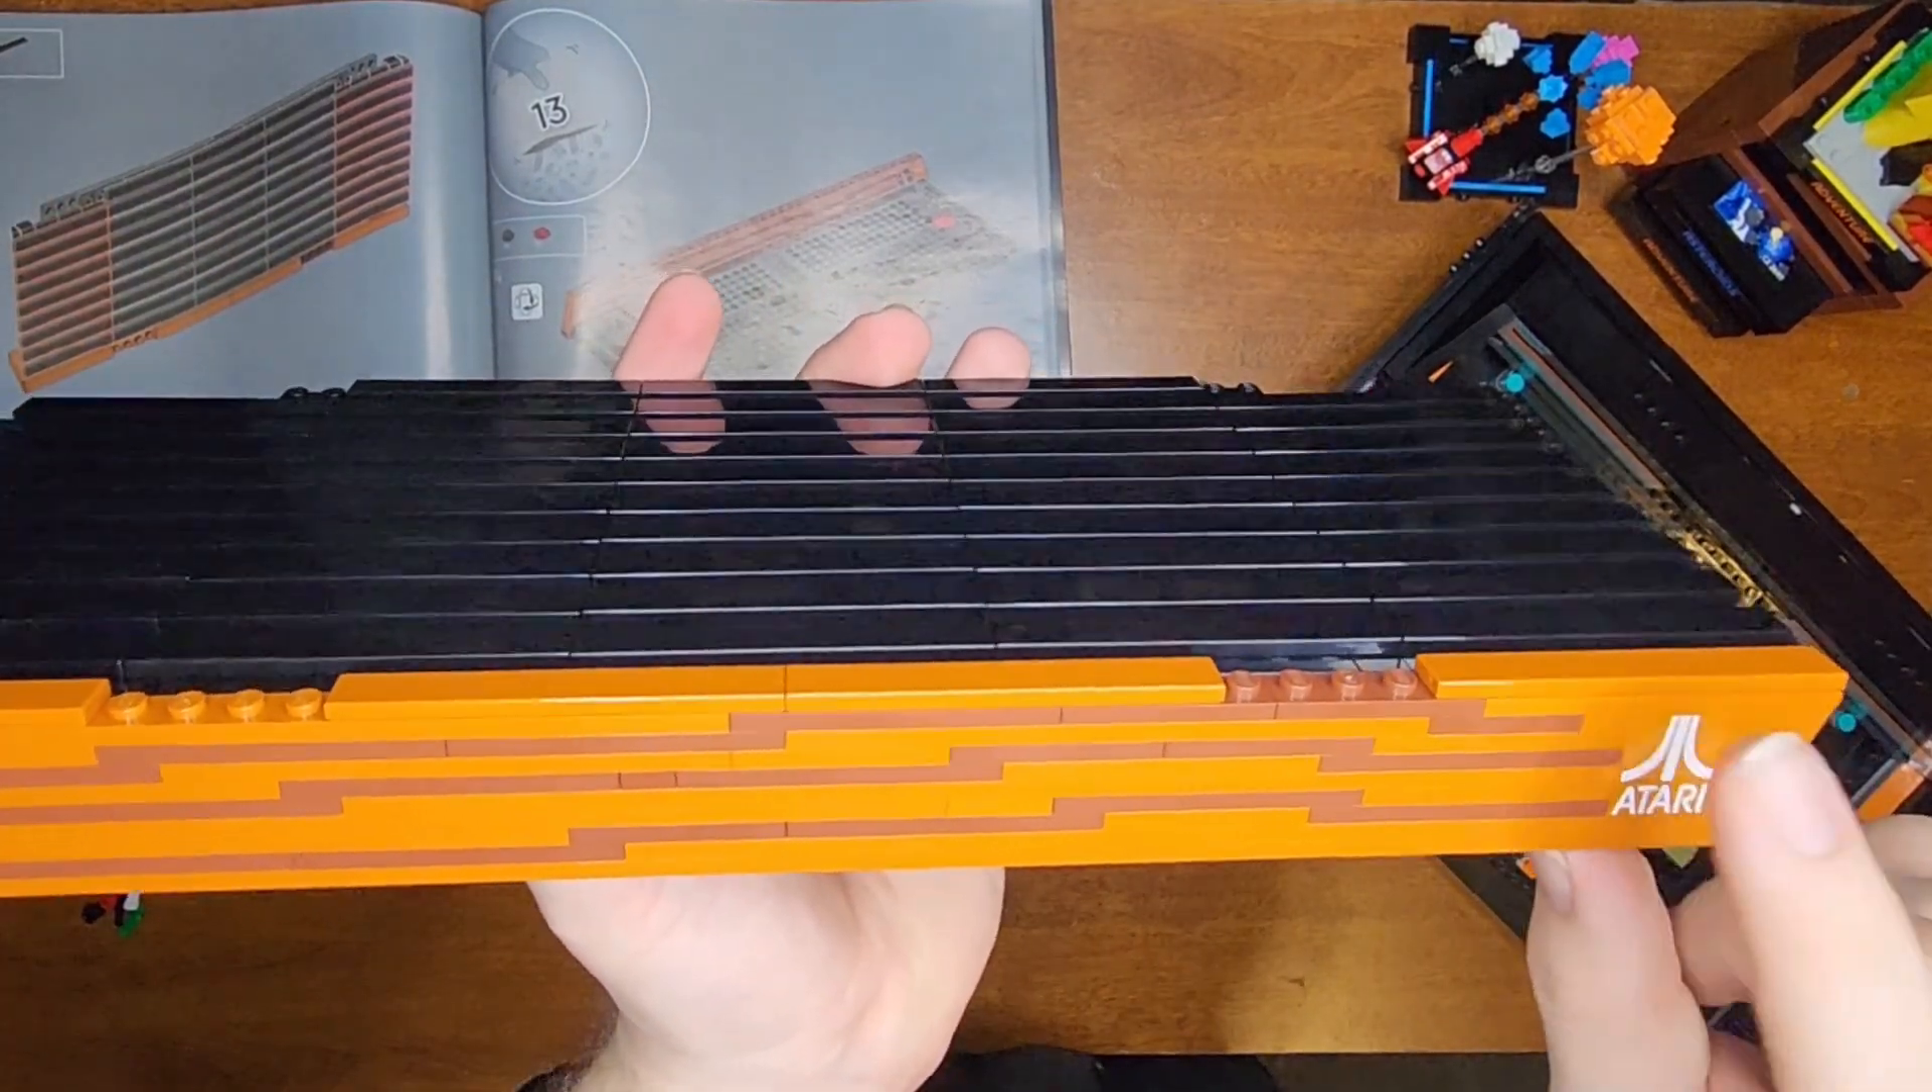We finished up bag 12 and we got the front here, the wooden panel.